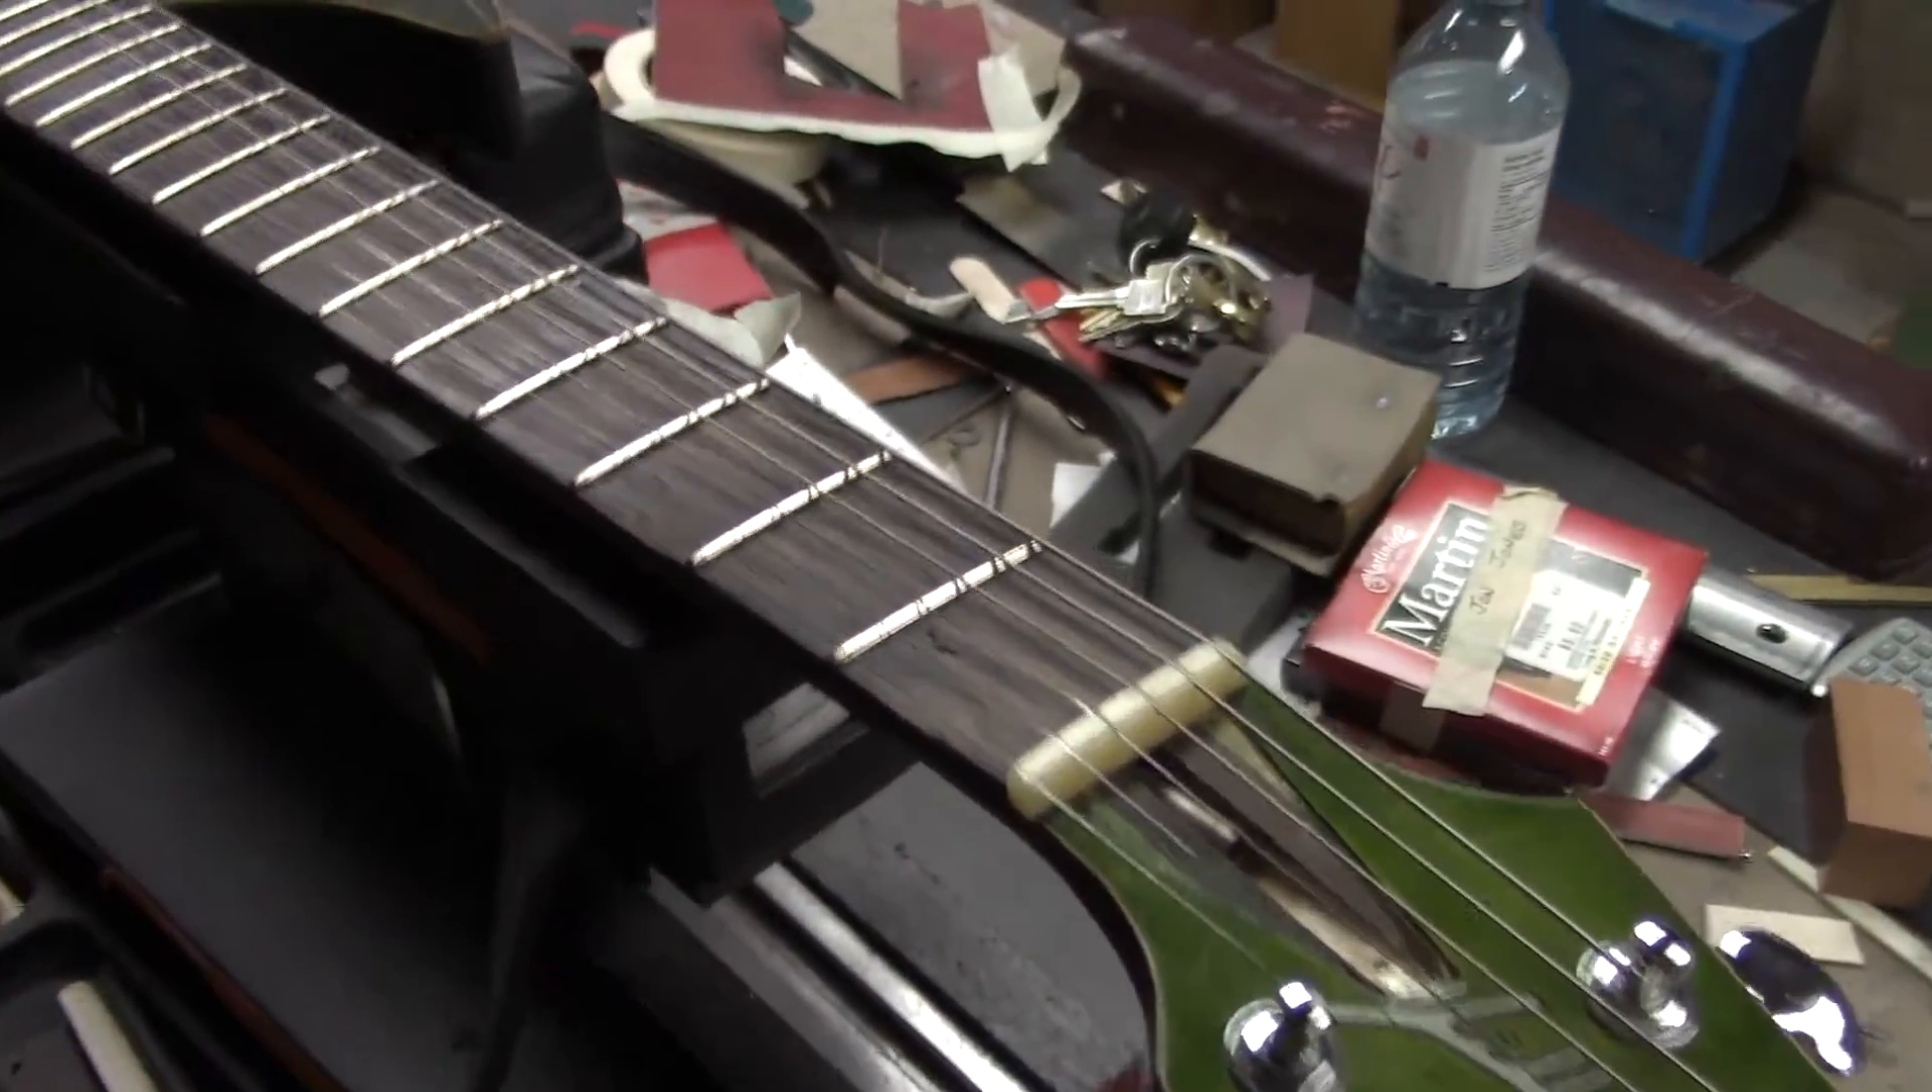And this is our completed fanned fret fret job okay so this one's all done frets are in level dressed edge dressed polished.